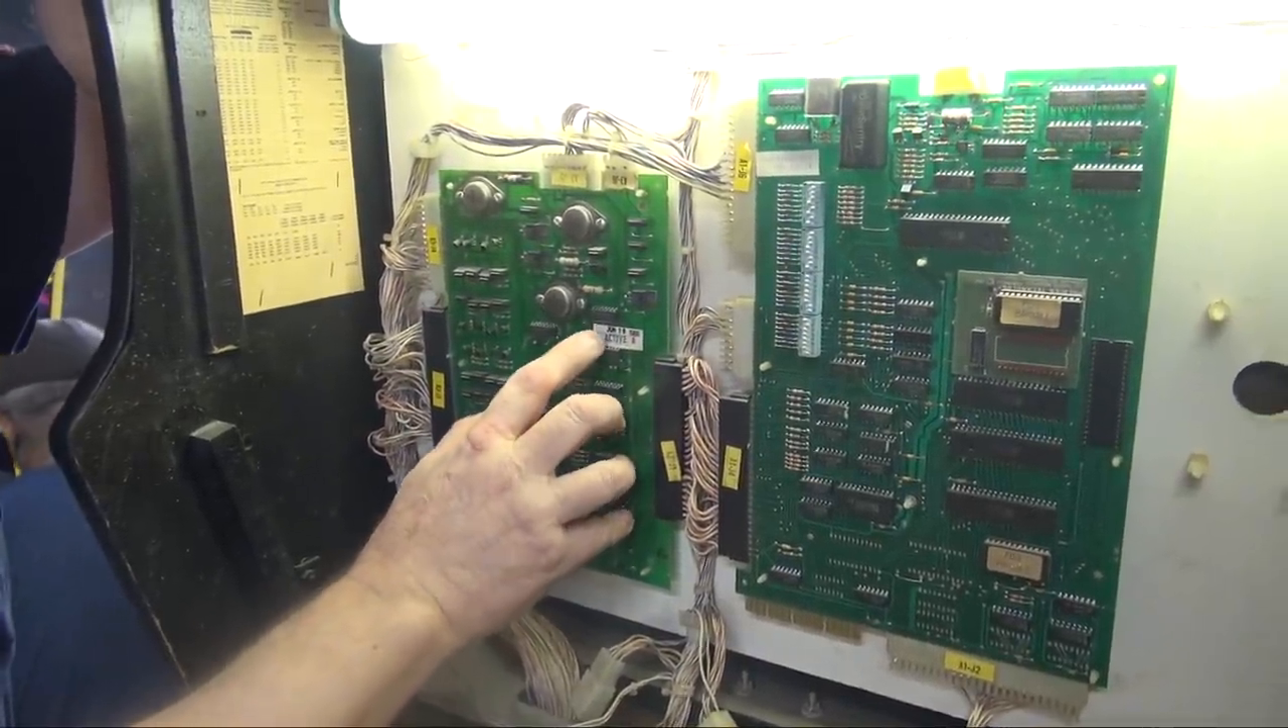We haven't taken the boards out yet.